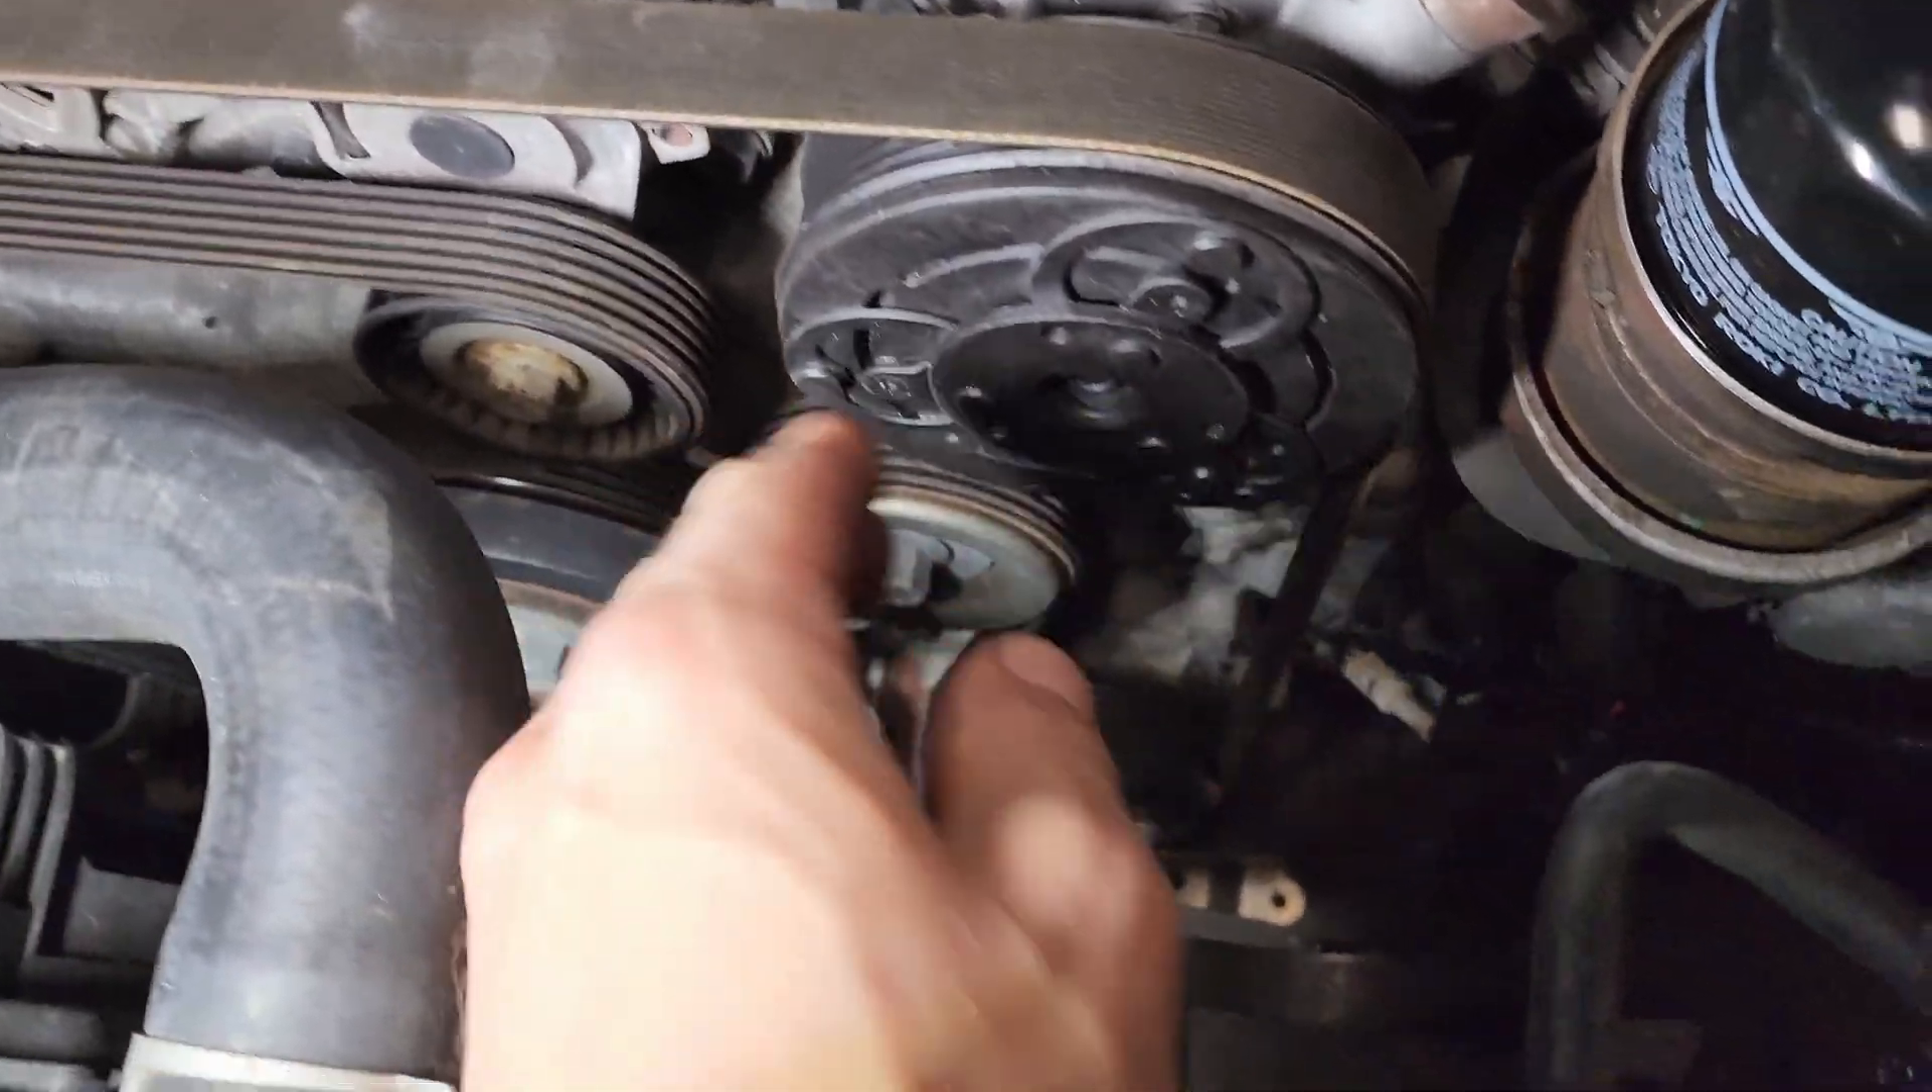The belt is back on. Just make sure you're hitting the grooves.